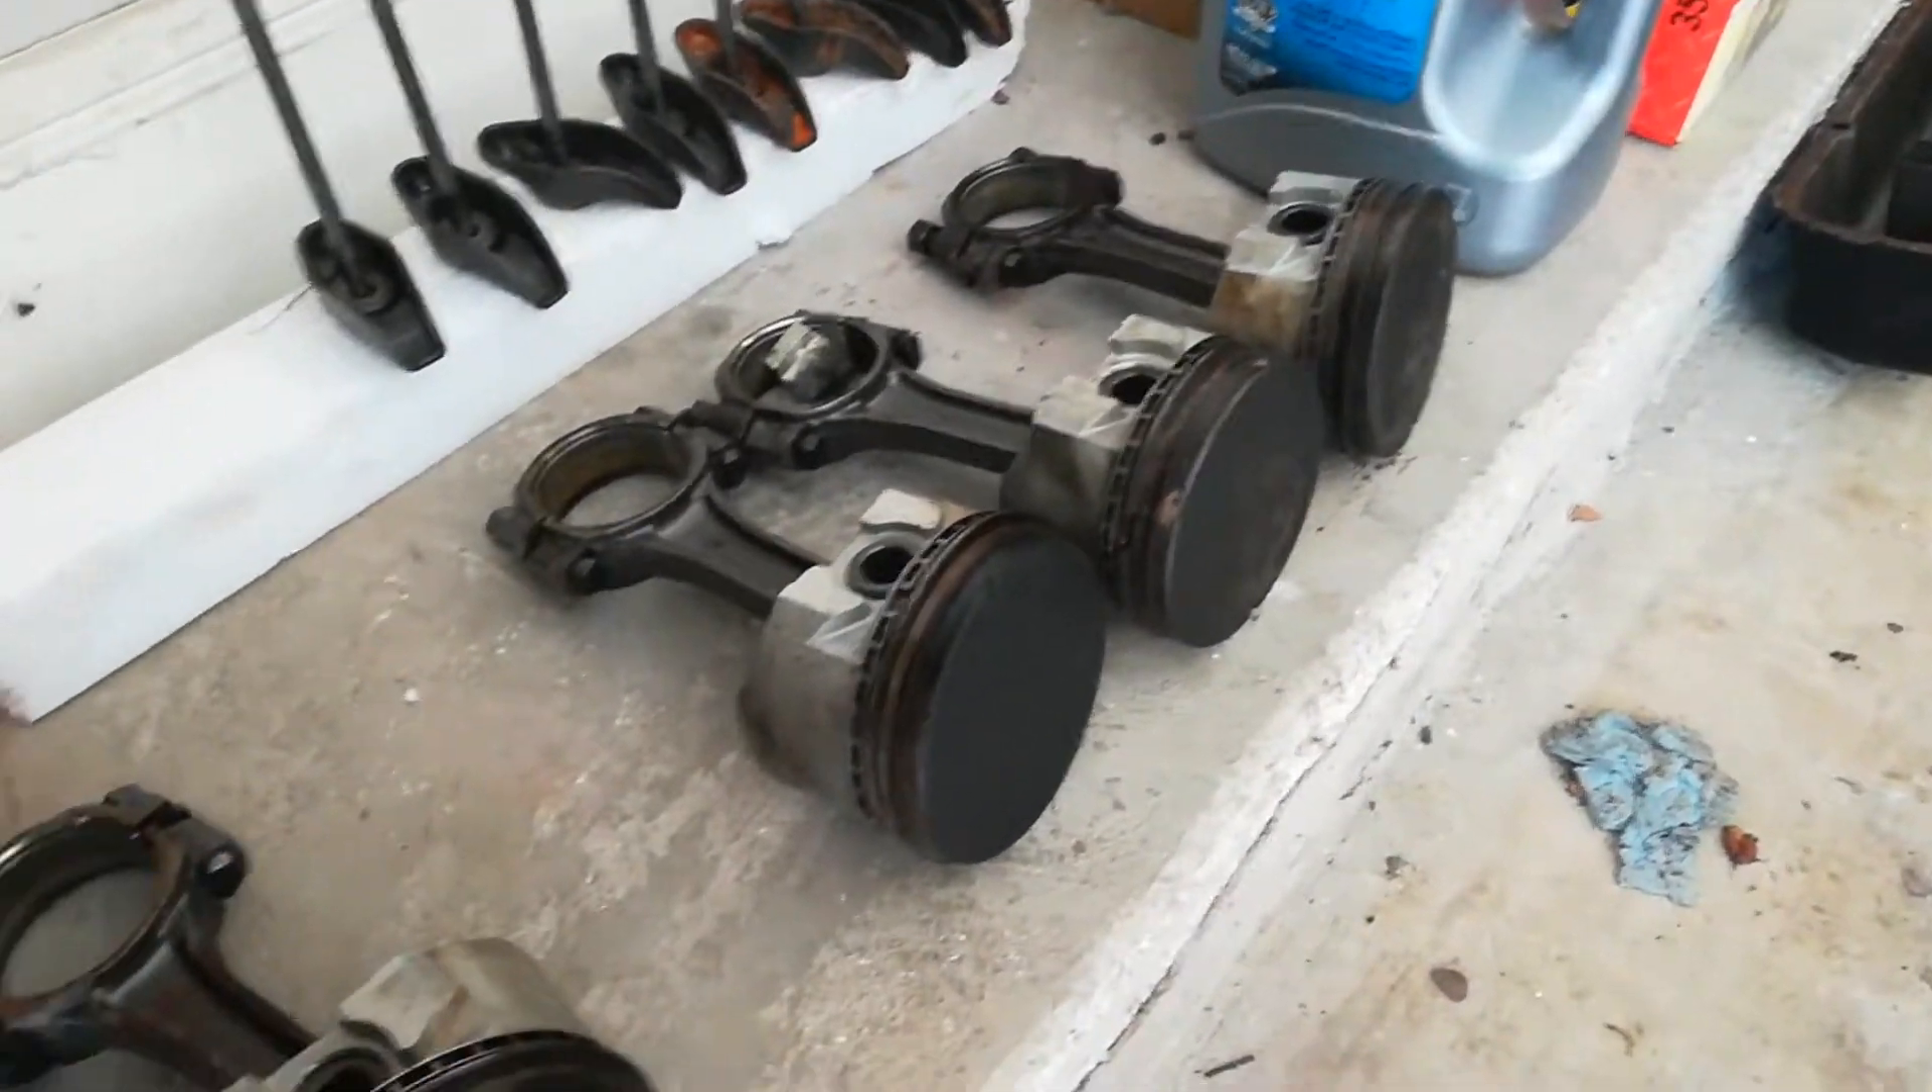So we got all the pistons out and now I've got them set to the side now with all their respective pieces with one another.